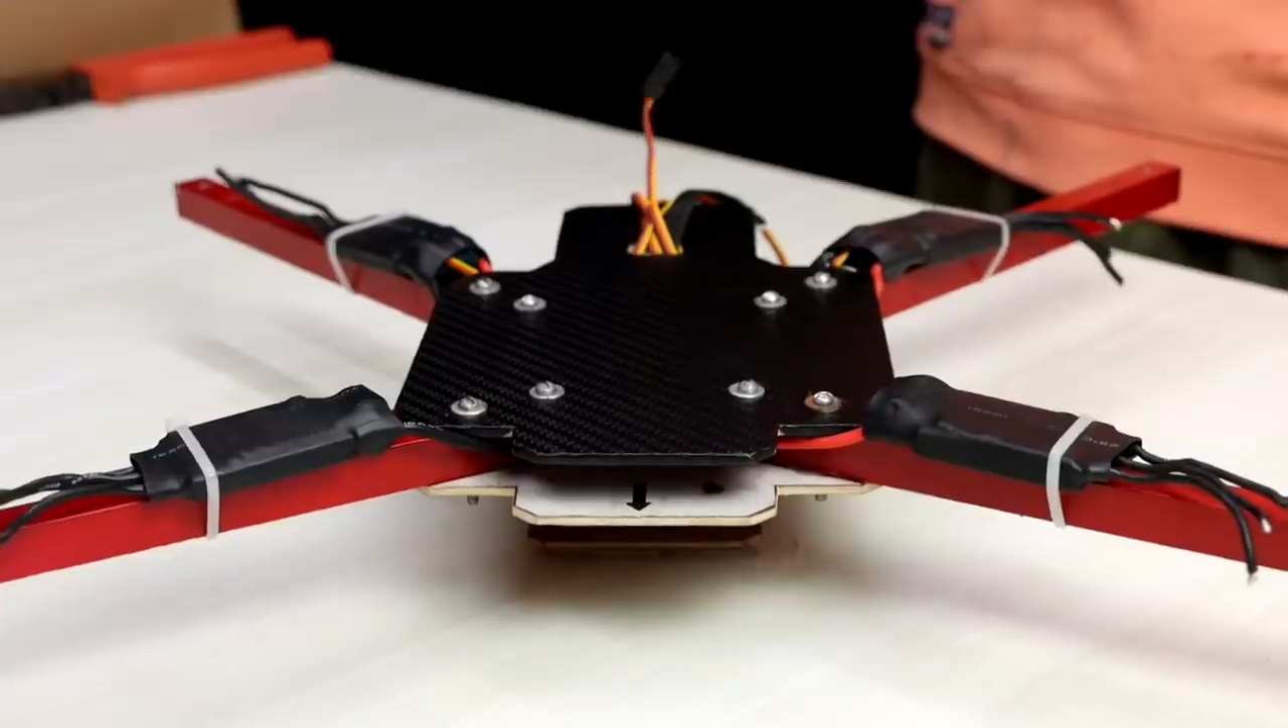अब मेरा drone frame पूरी तरह से assemble हो चुका है।